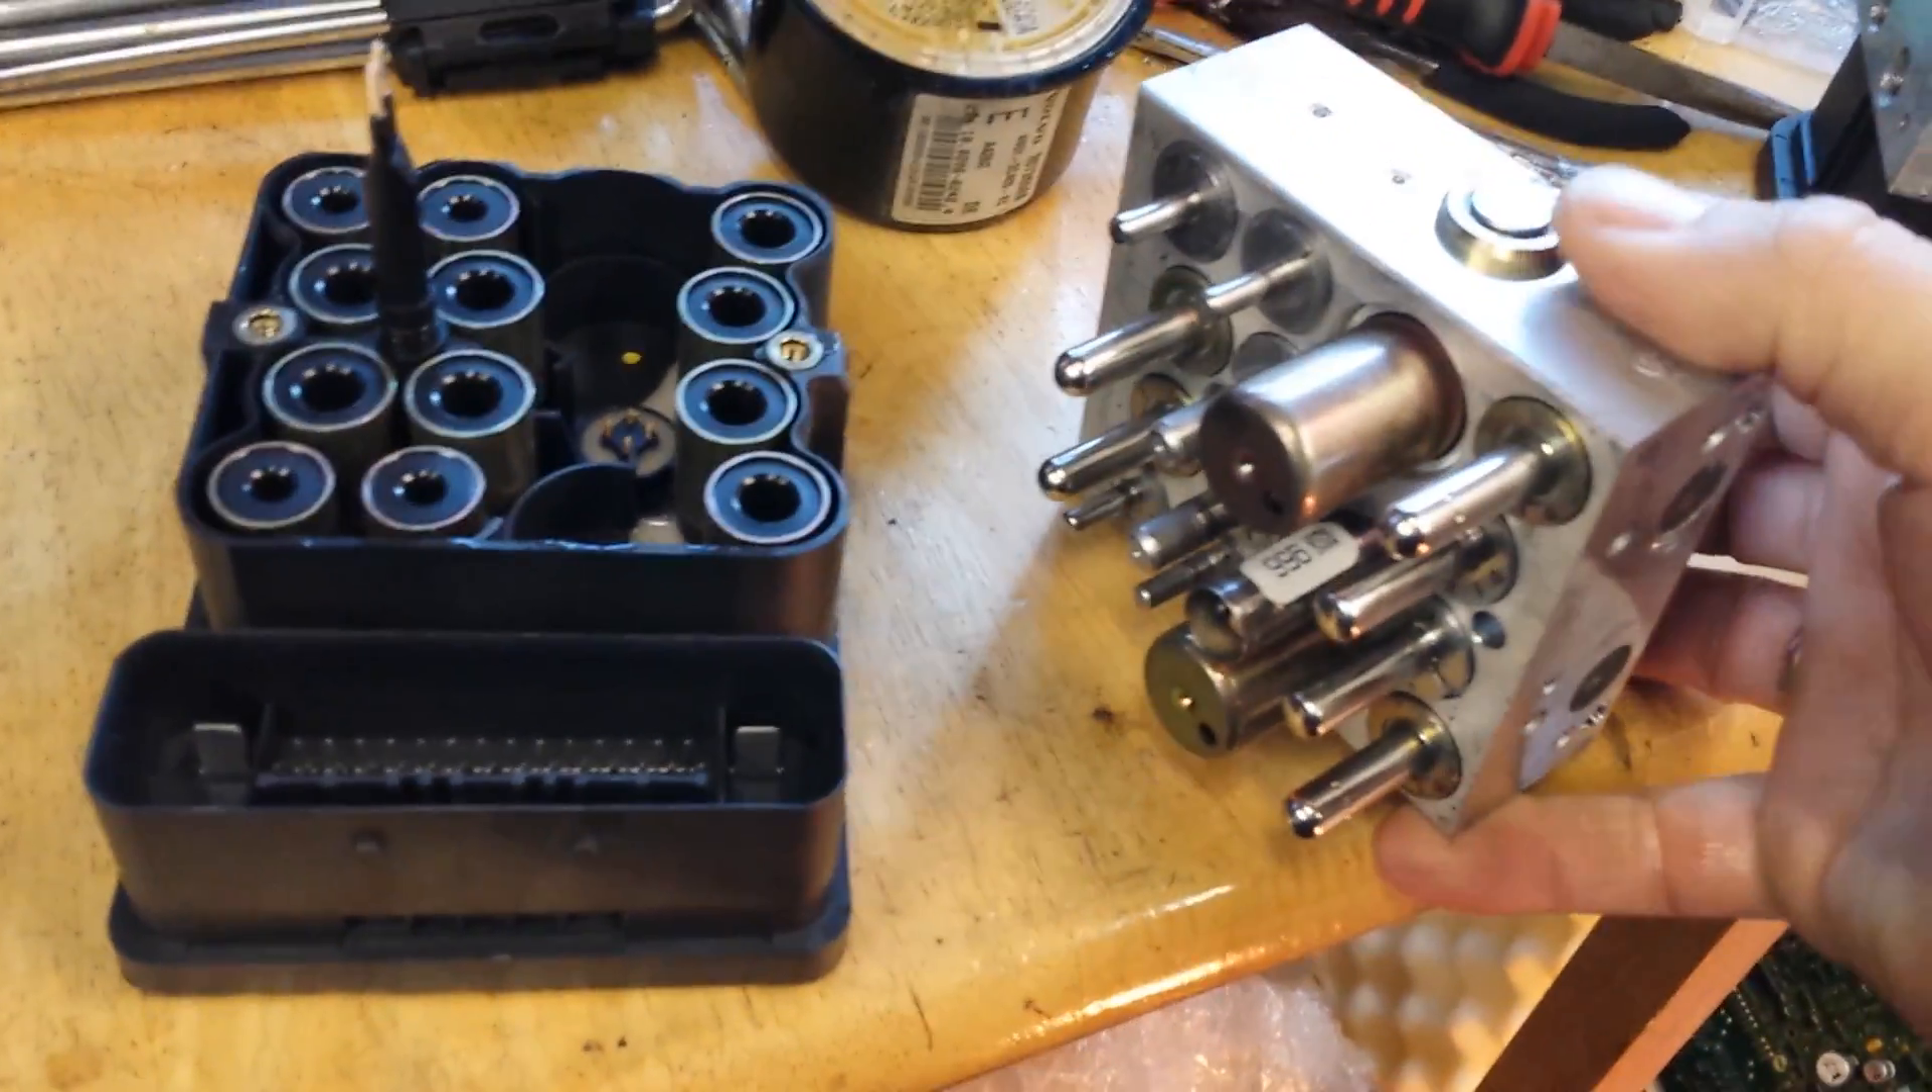So there you go the hydraulic module comes off.